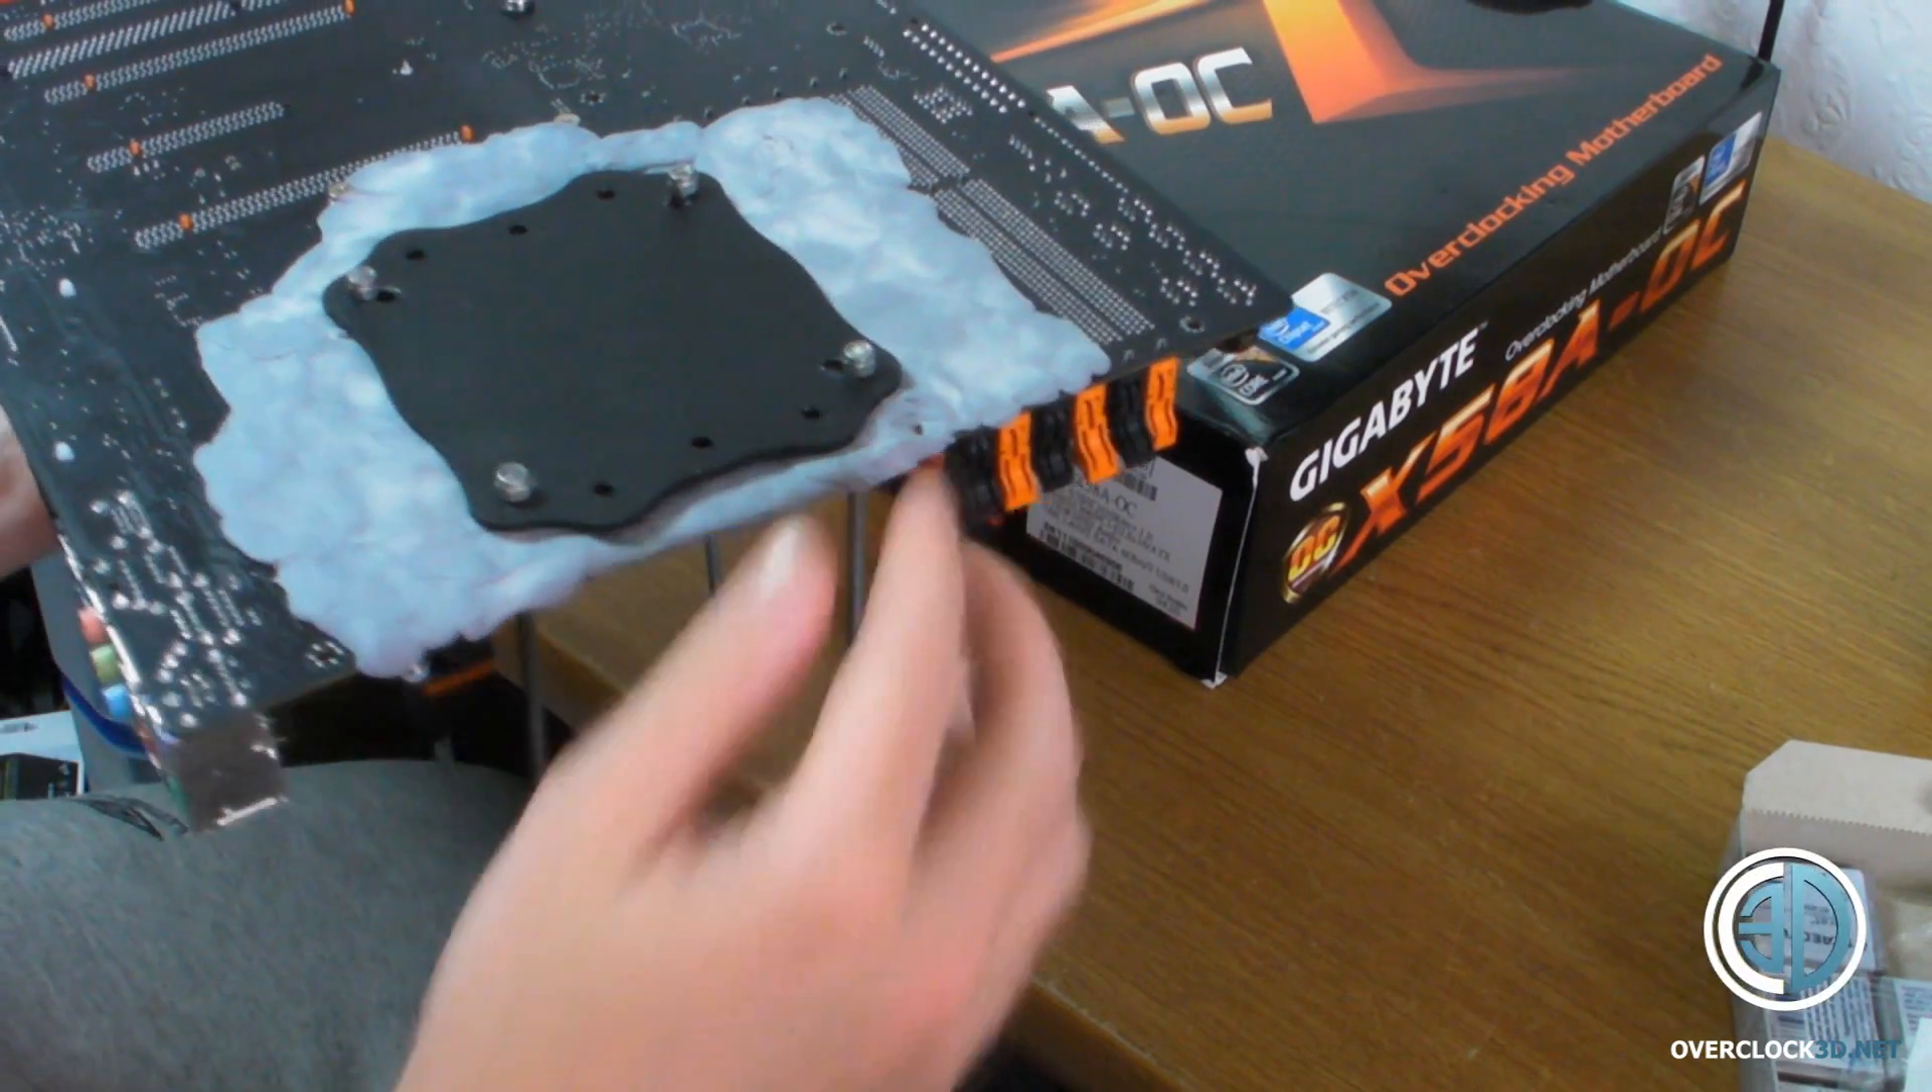Right then guys, we've got the back plate on. We've got all the putty on or as much as I'm going to put on, in and around.